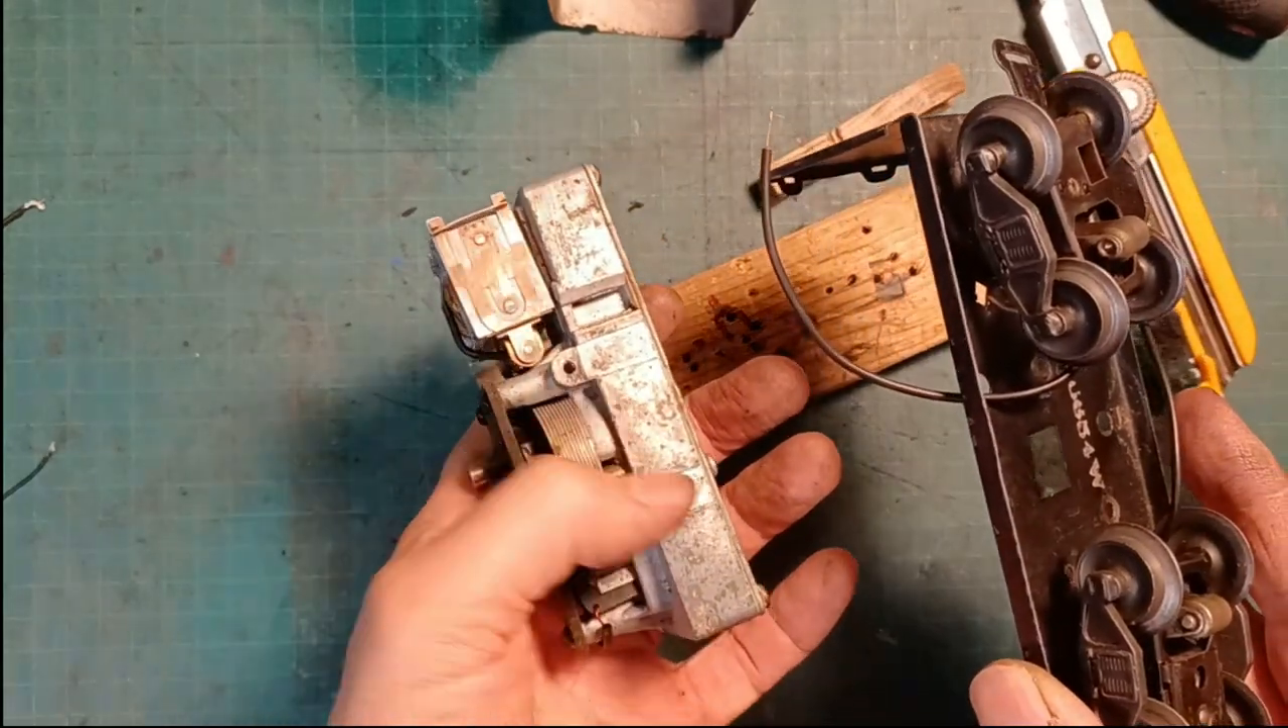We've got our whistle all cleaned and ready to go. And now we just have to mount it back.